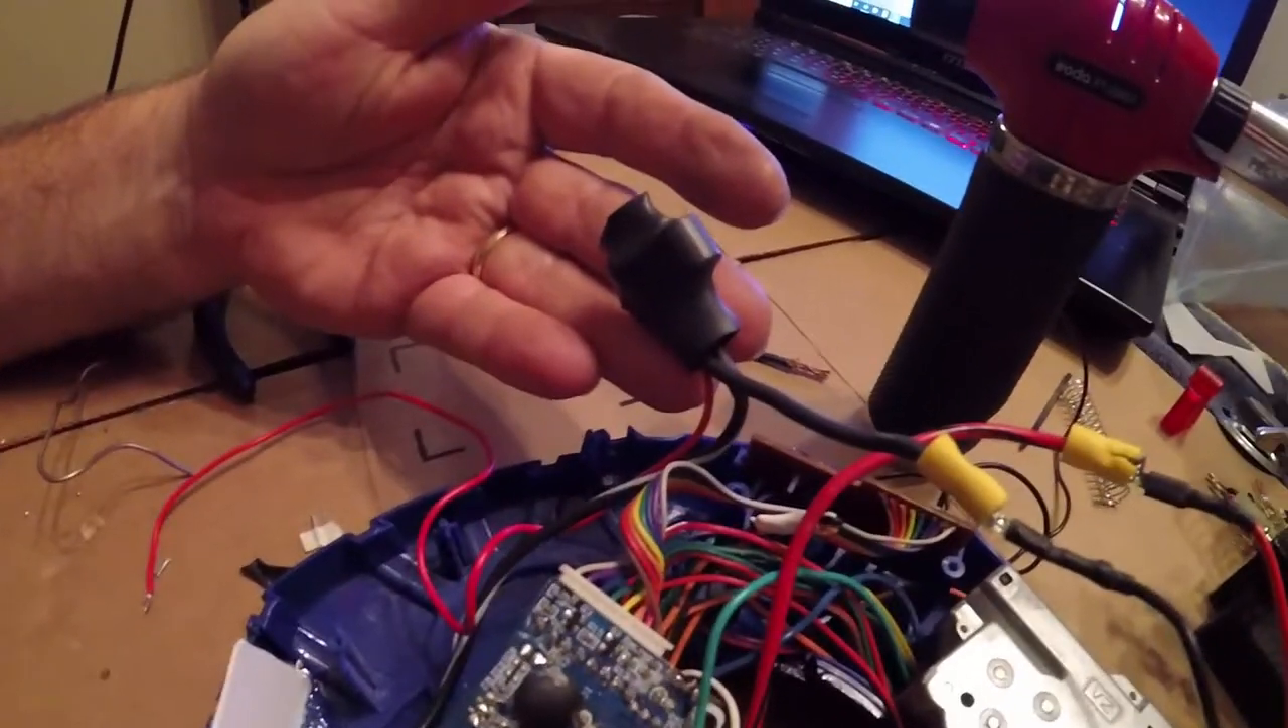We've completed our MOSFET. Got it all shrink-wrapped and contained.